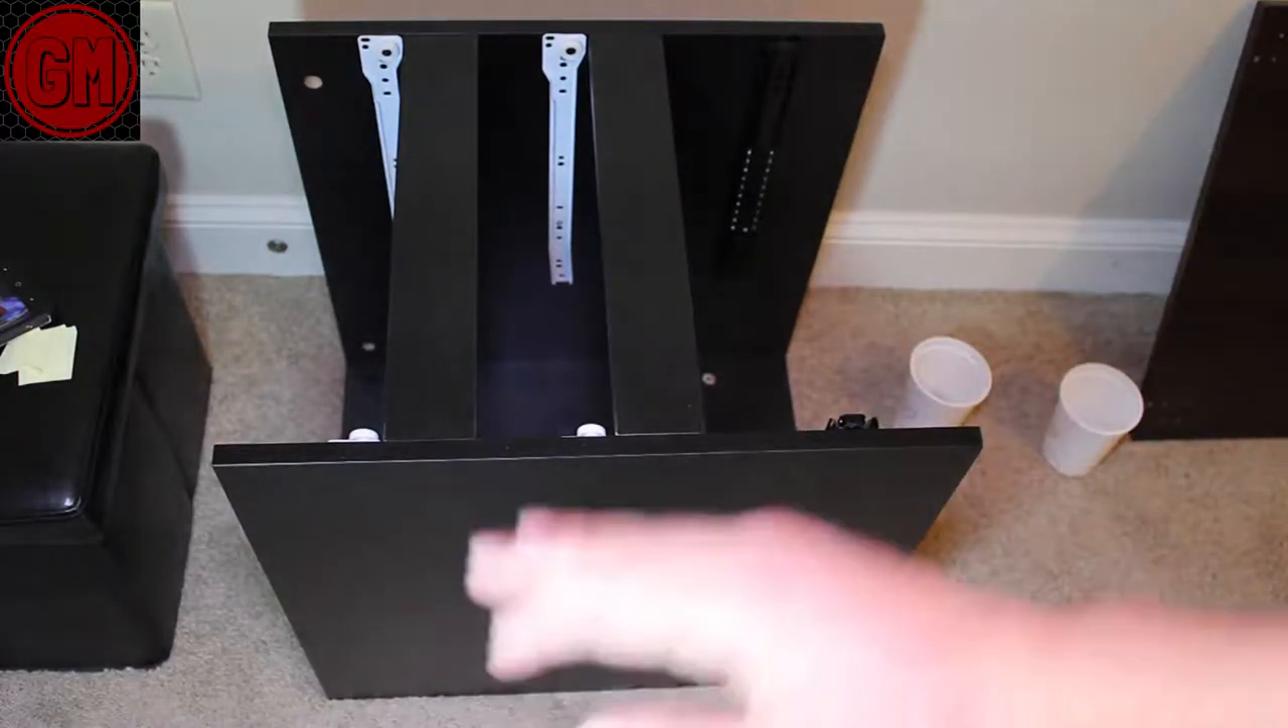By the end of step three, you should pretty much have three walls completely done. So that's the two sides and then the bottom one. And then you should have these two pillars going across.